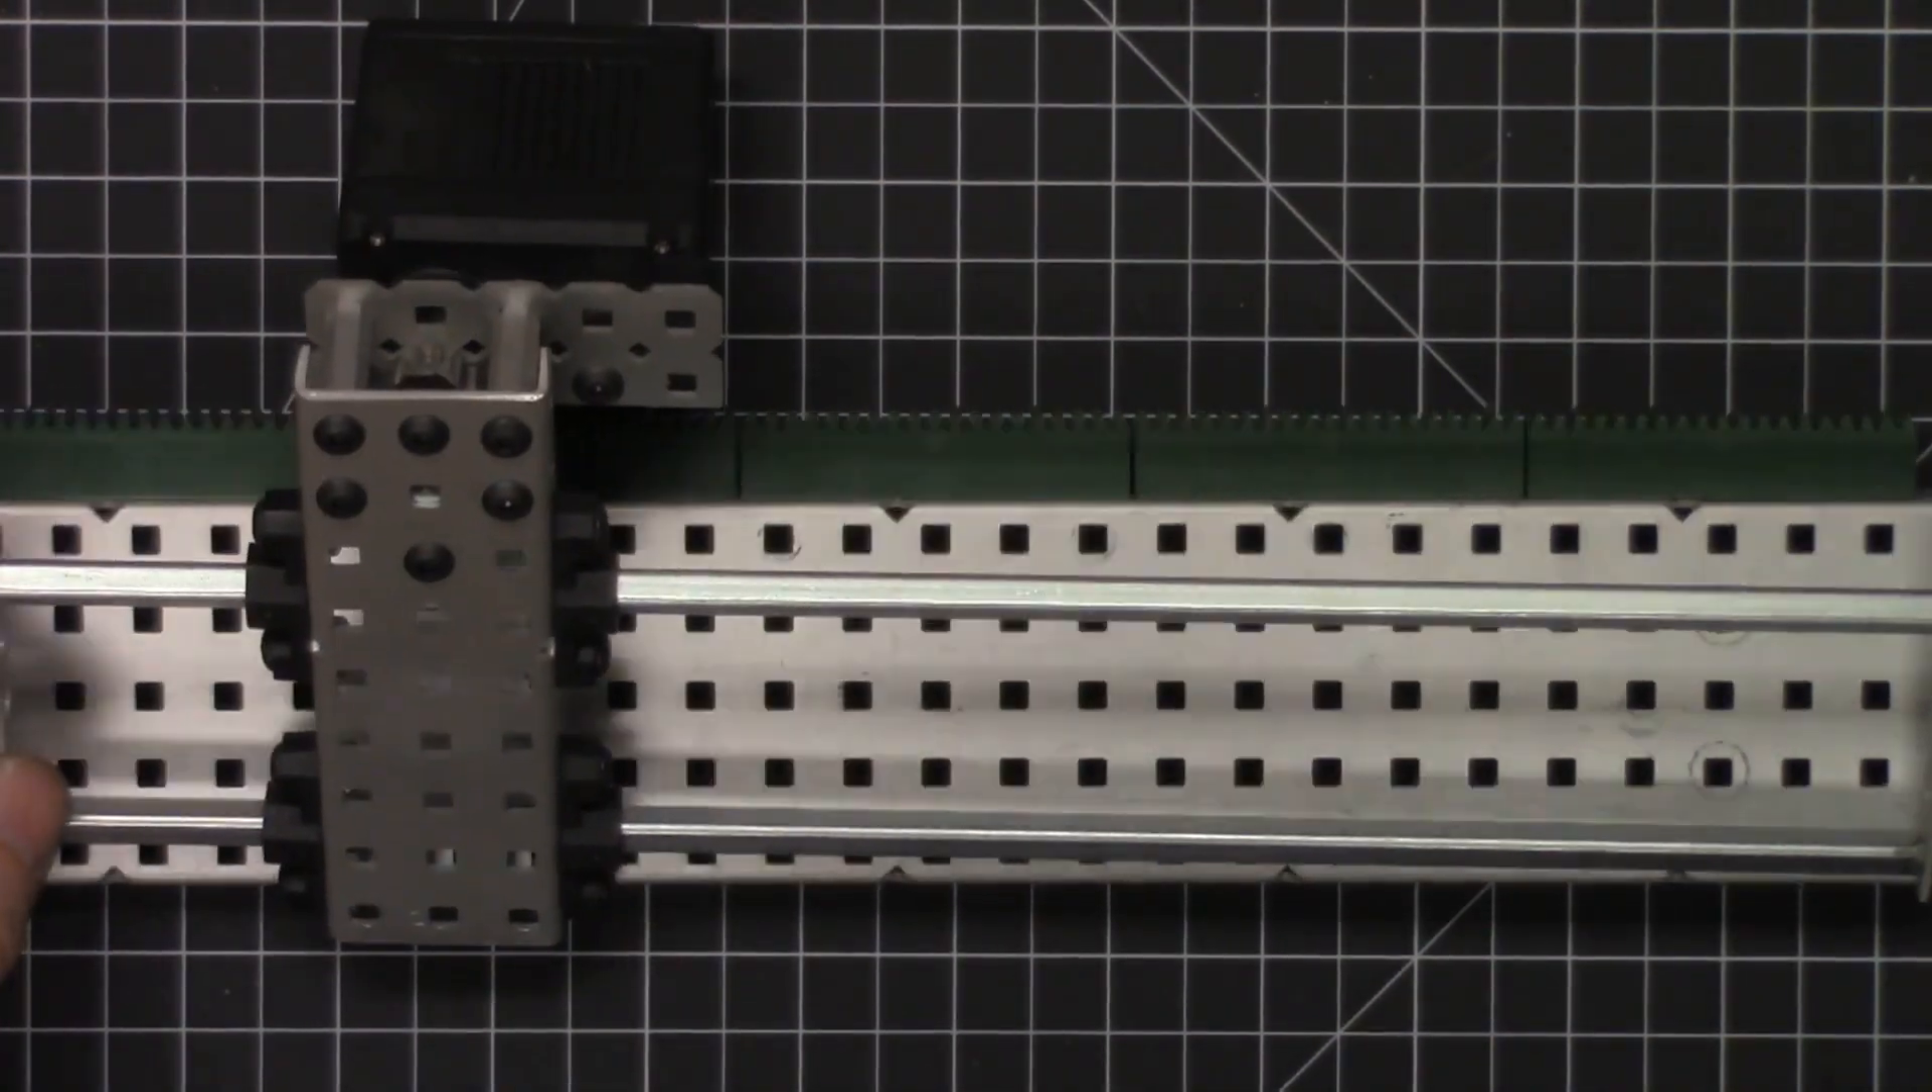So, we've mounted the rack gears all the way across this piece.